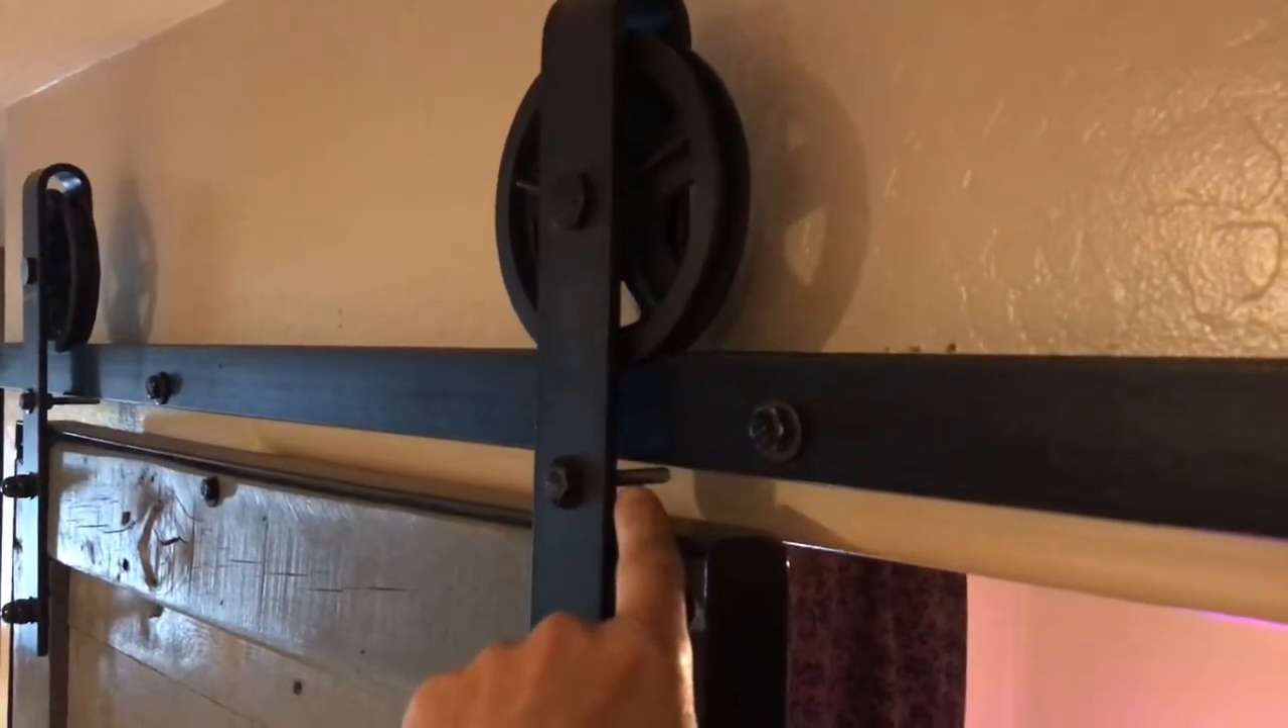So one other thing I did for safety reasons guys is I put this bolt through here just drilled a hole through the roller bracket got a nut and a bolt and I tightened this down.